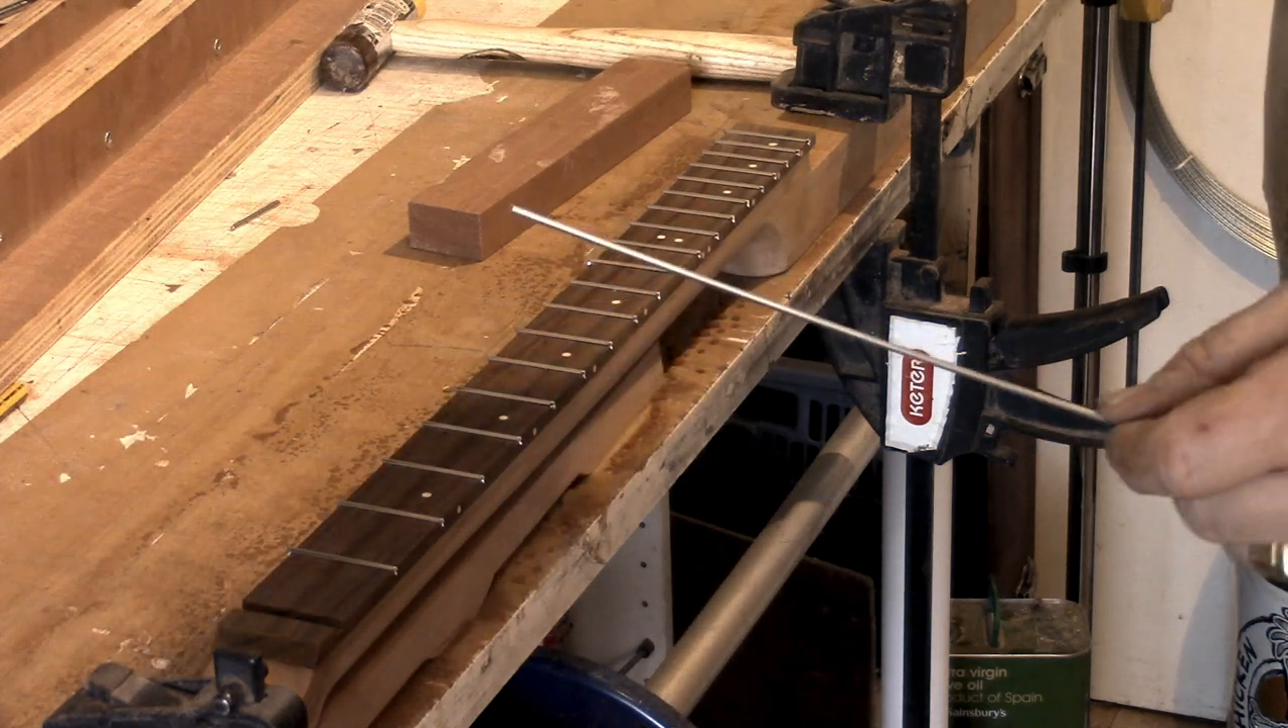We have all our frets in here now.